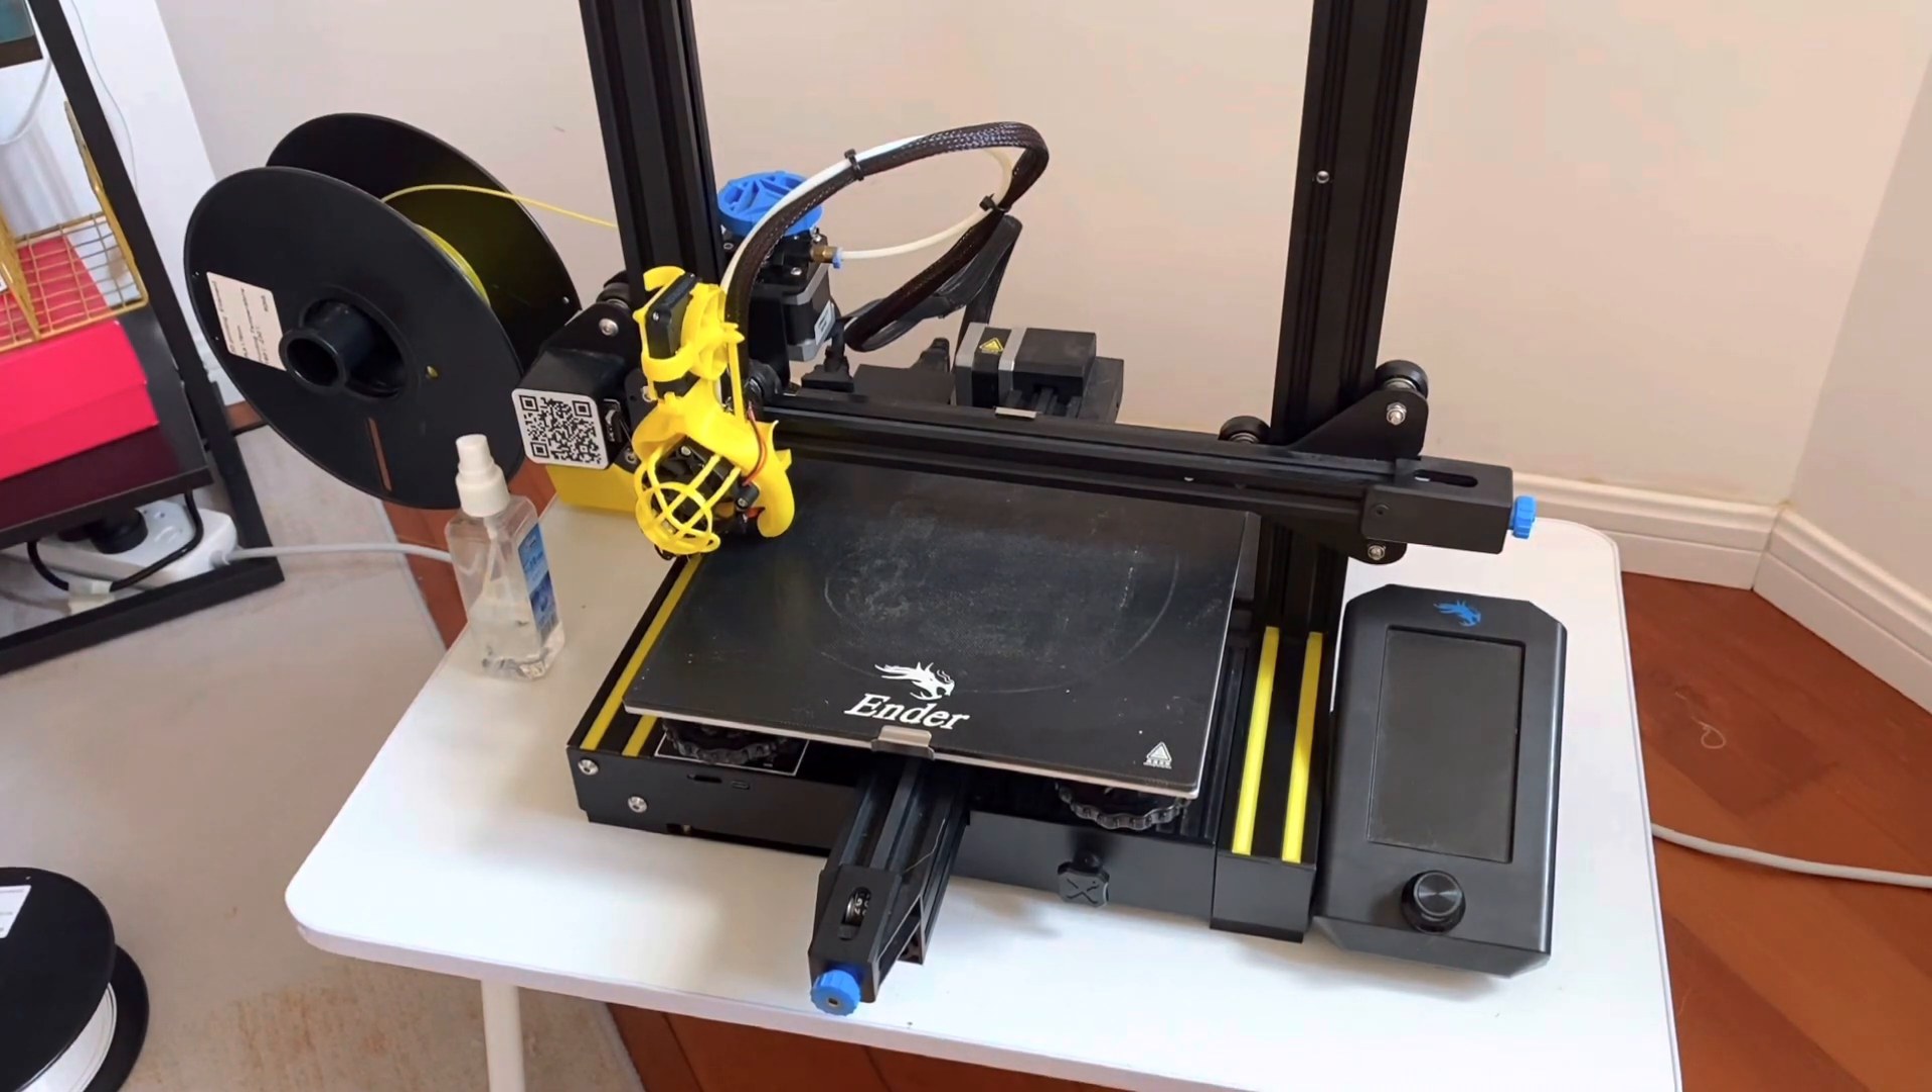All right, with those extrusion slot covers installed, things are starting to look pretty good.